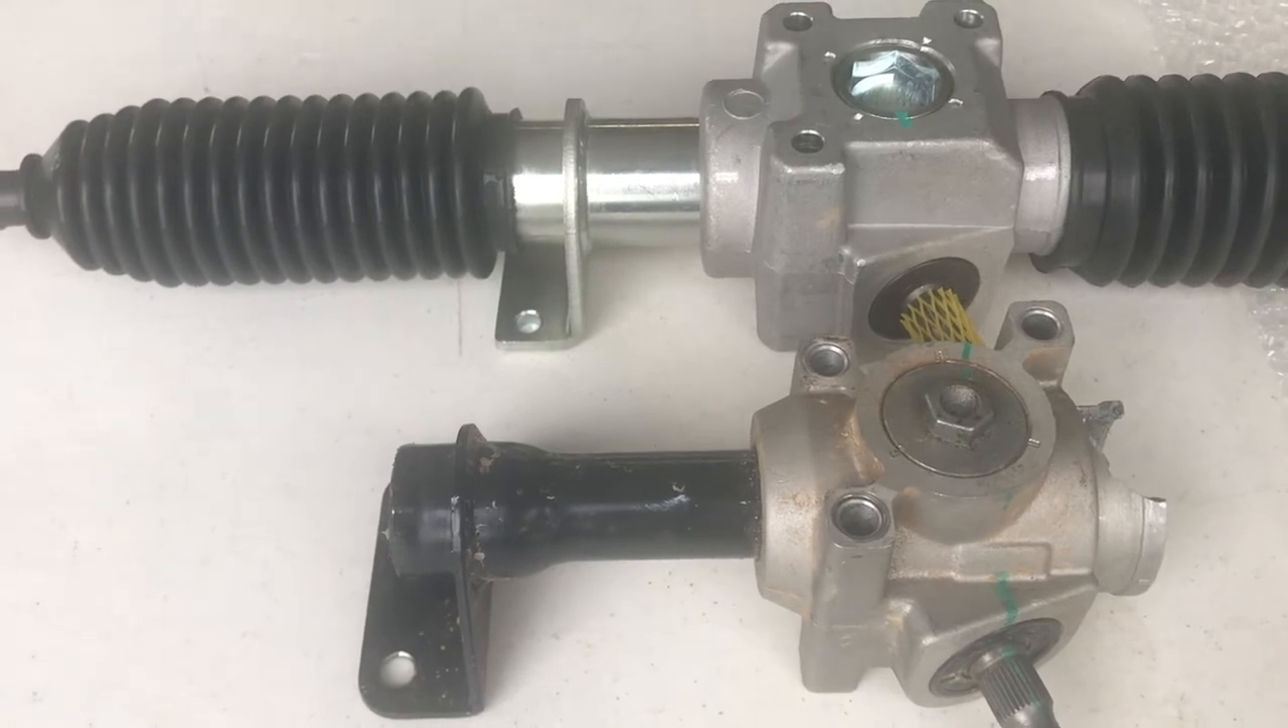The one little issue we're going to run into, as you can see here, the bracket and the brace off to the side is just a little bit short compared to the stock unit.